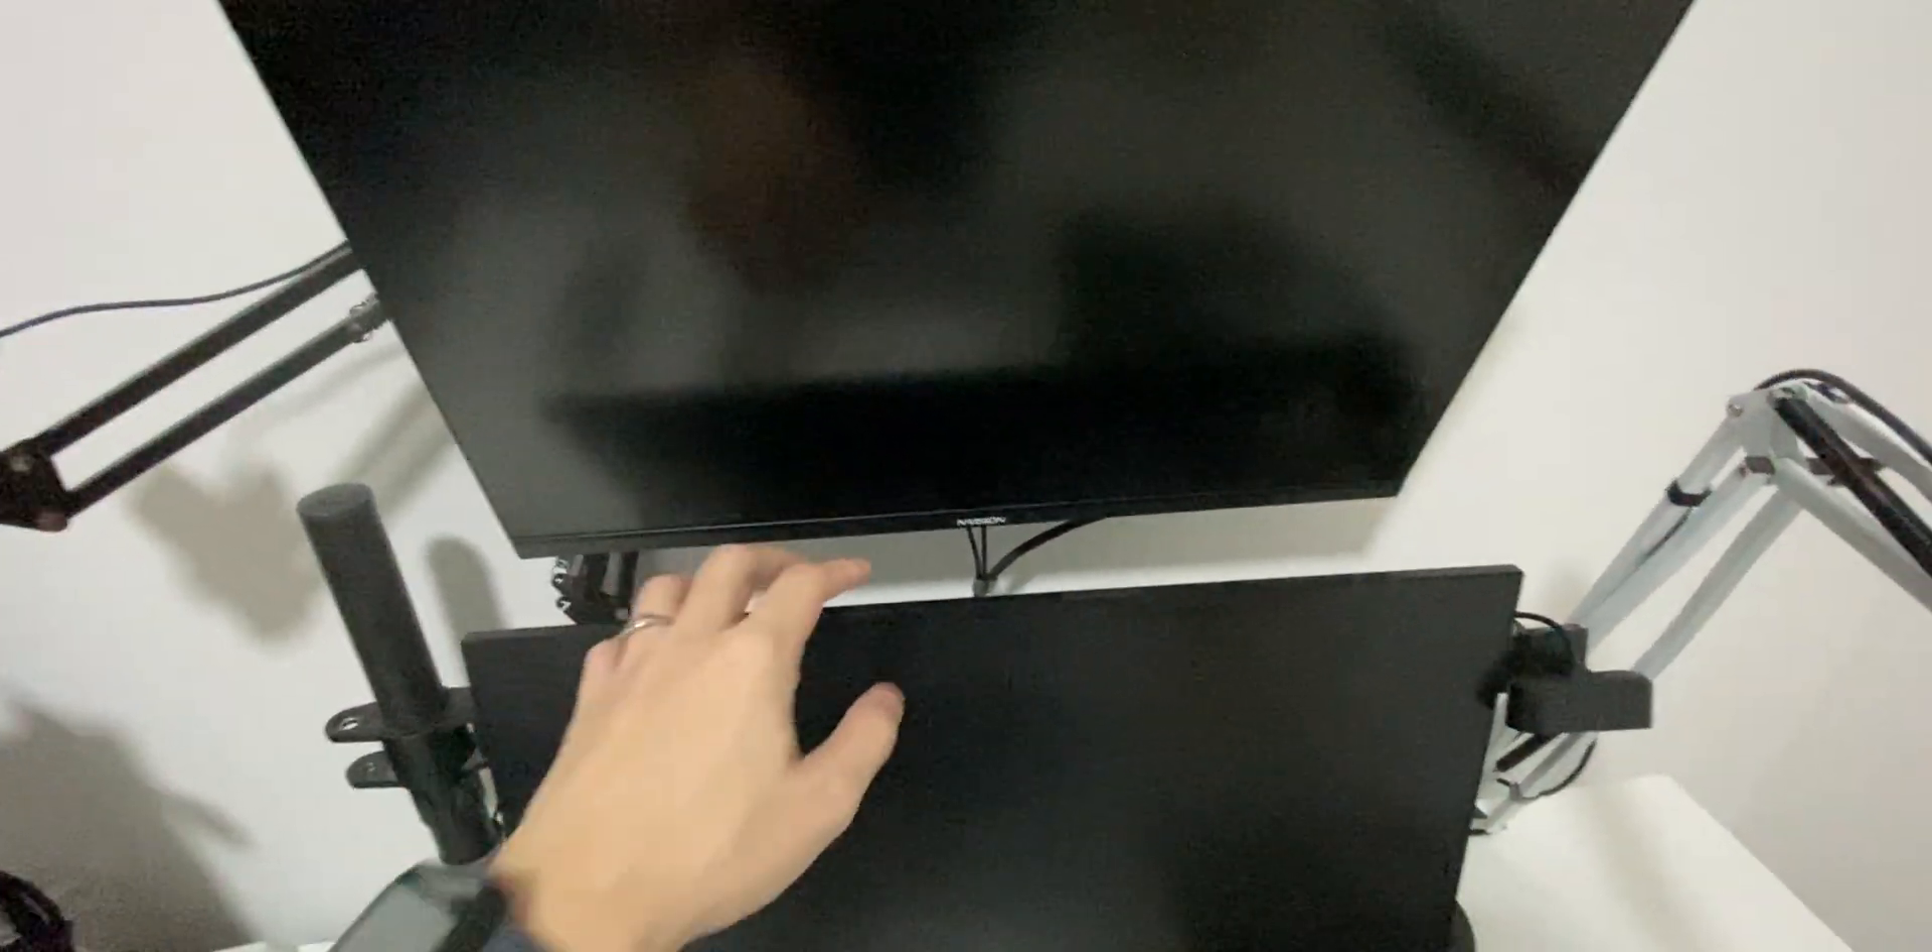This stack monitor, although great, they're not really aligned because there's a big gap so it doesn't really look too well.